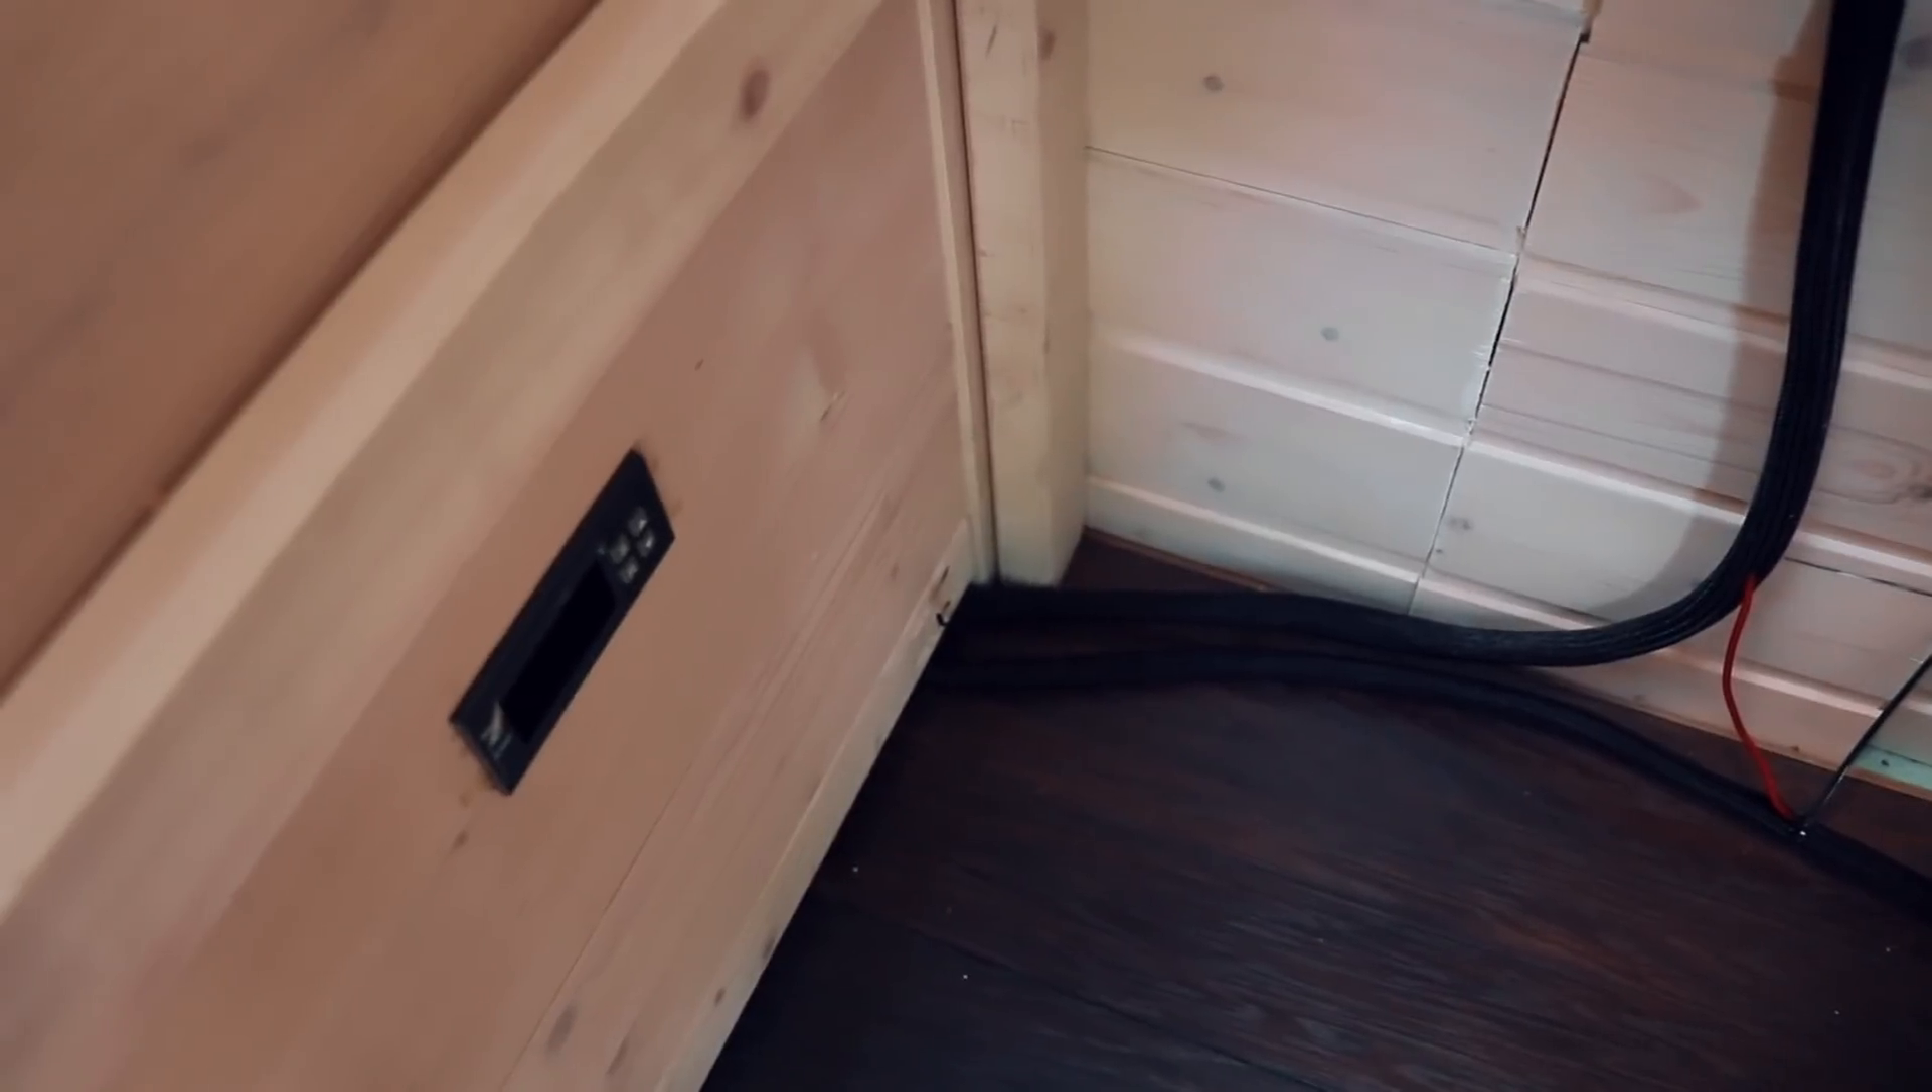So down here you can see some of the wiring going through here and there and they're not really attached to the sides yet.